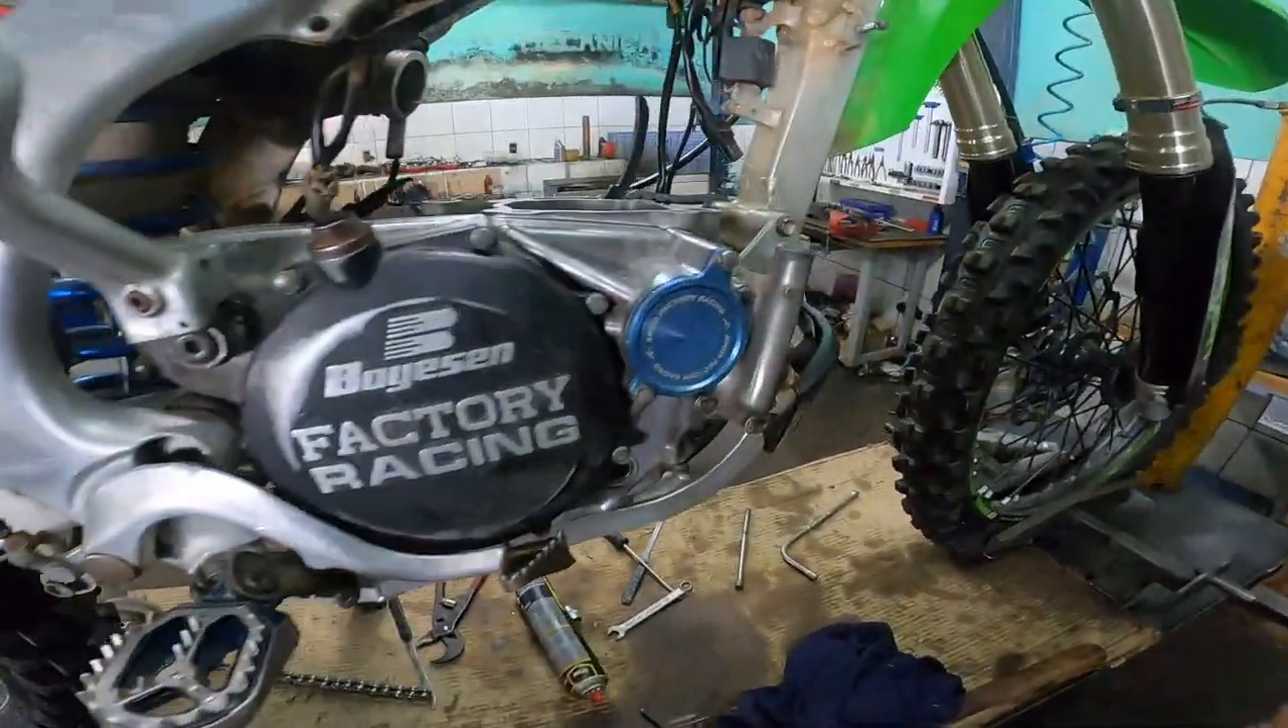Aí, galera, ó Já foi montada aqui a tampa lateral.